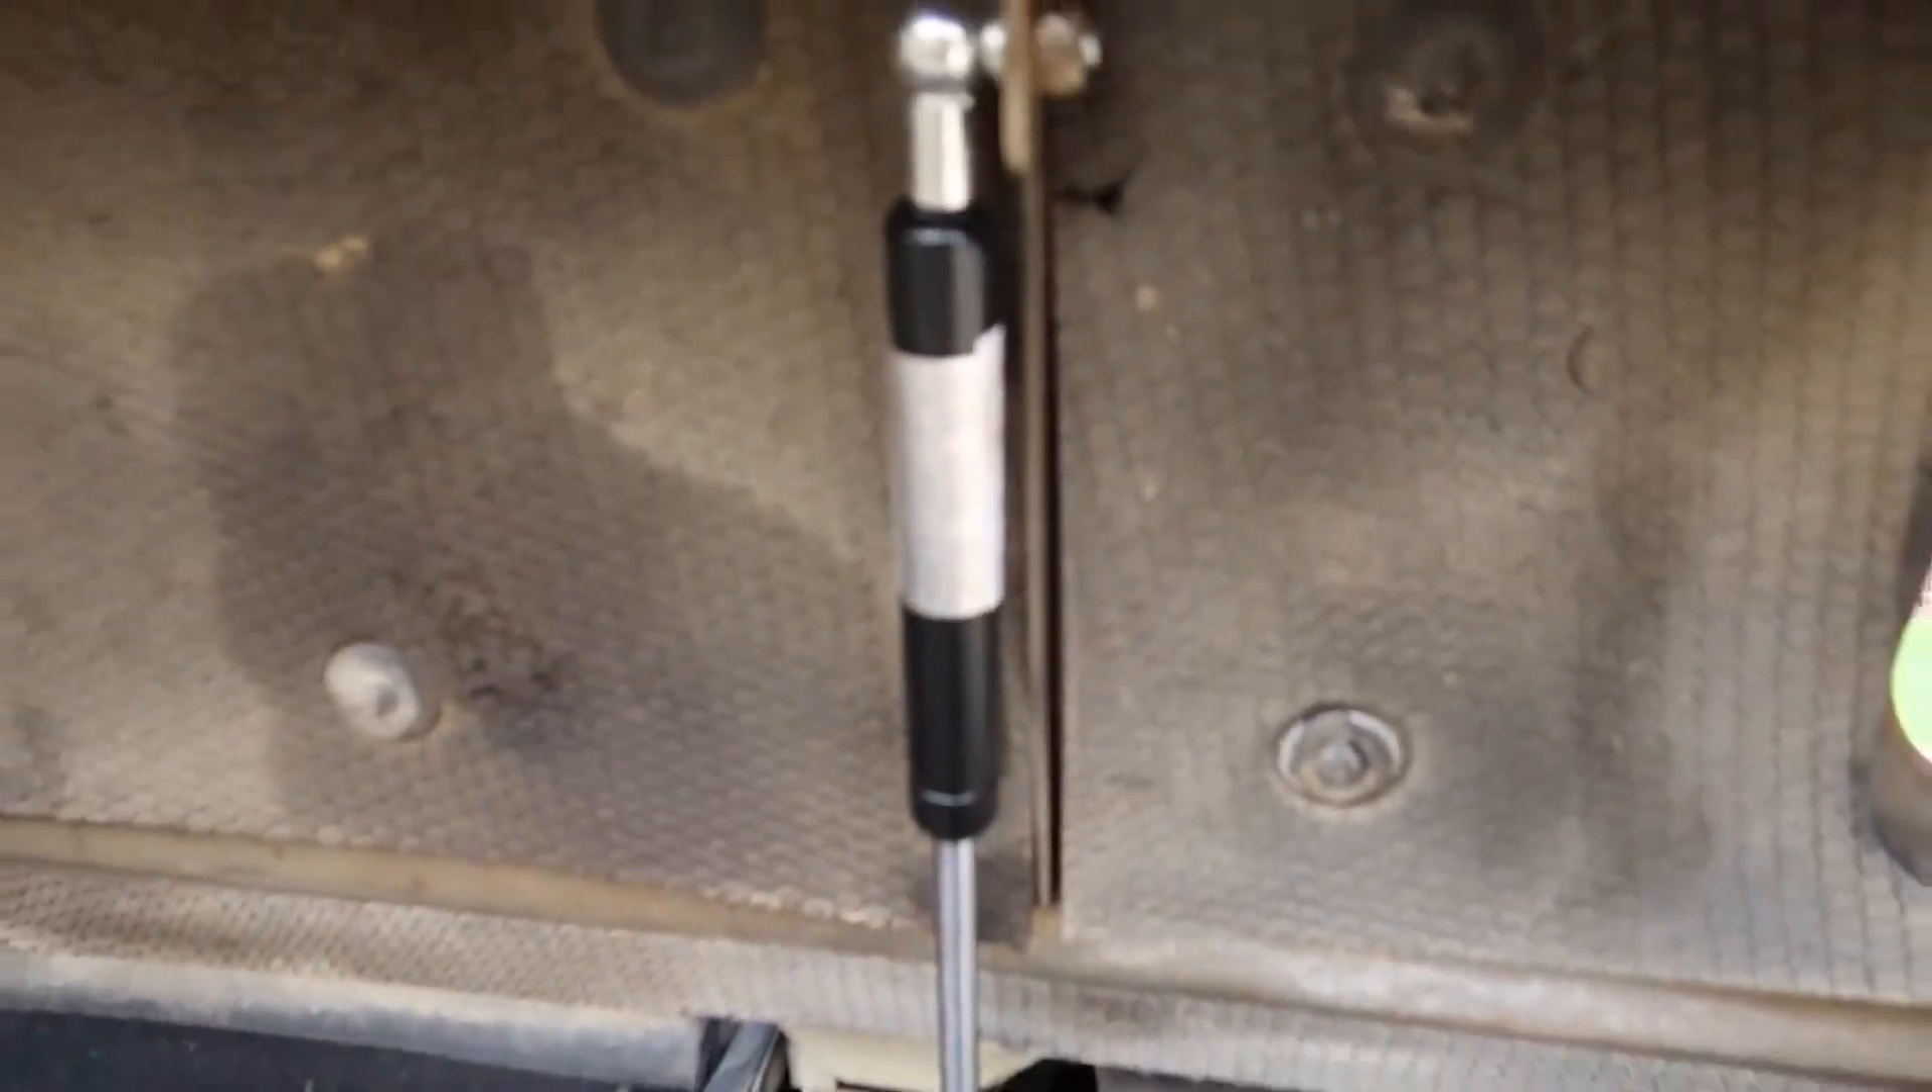New gas spring is in there.